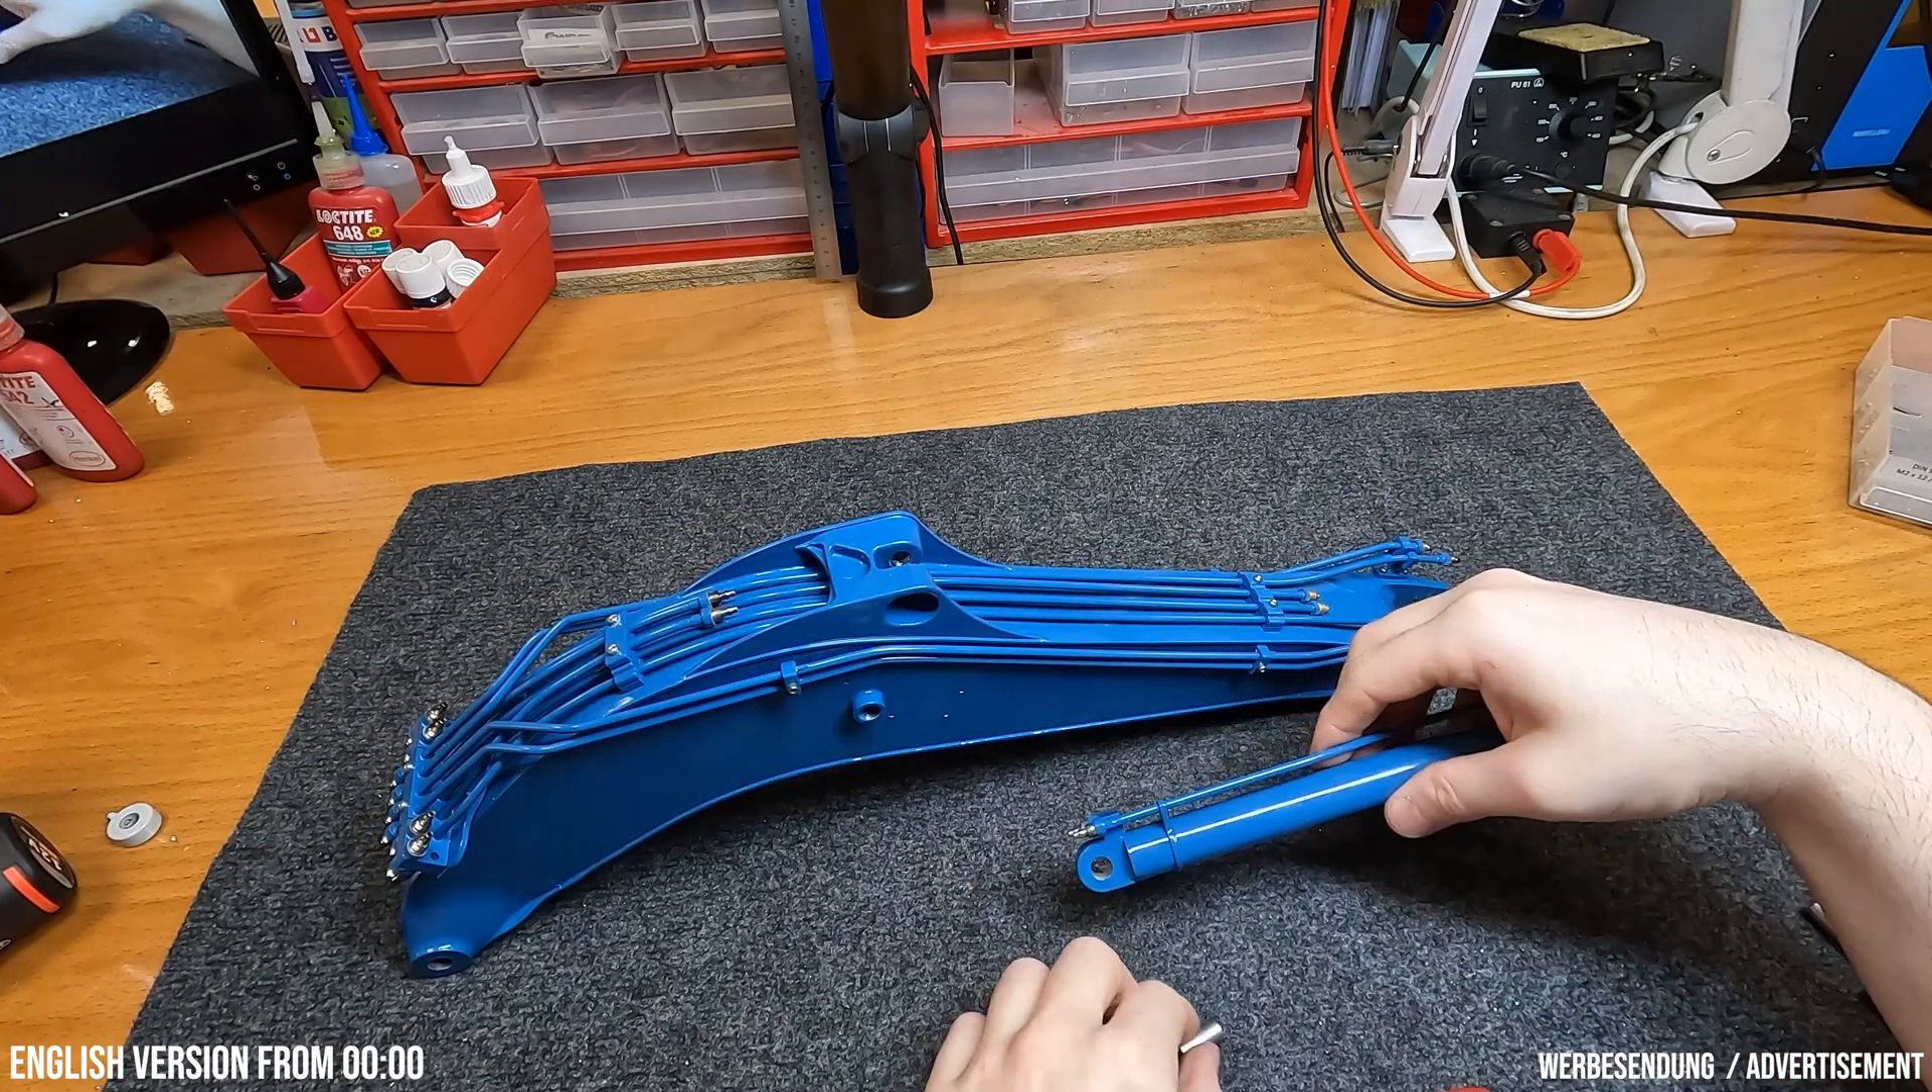Den stiel zylinder auf der oberseite montiere ich jetzt noch nicht final.